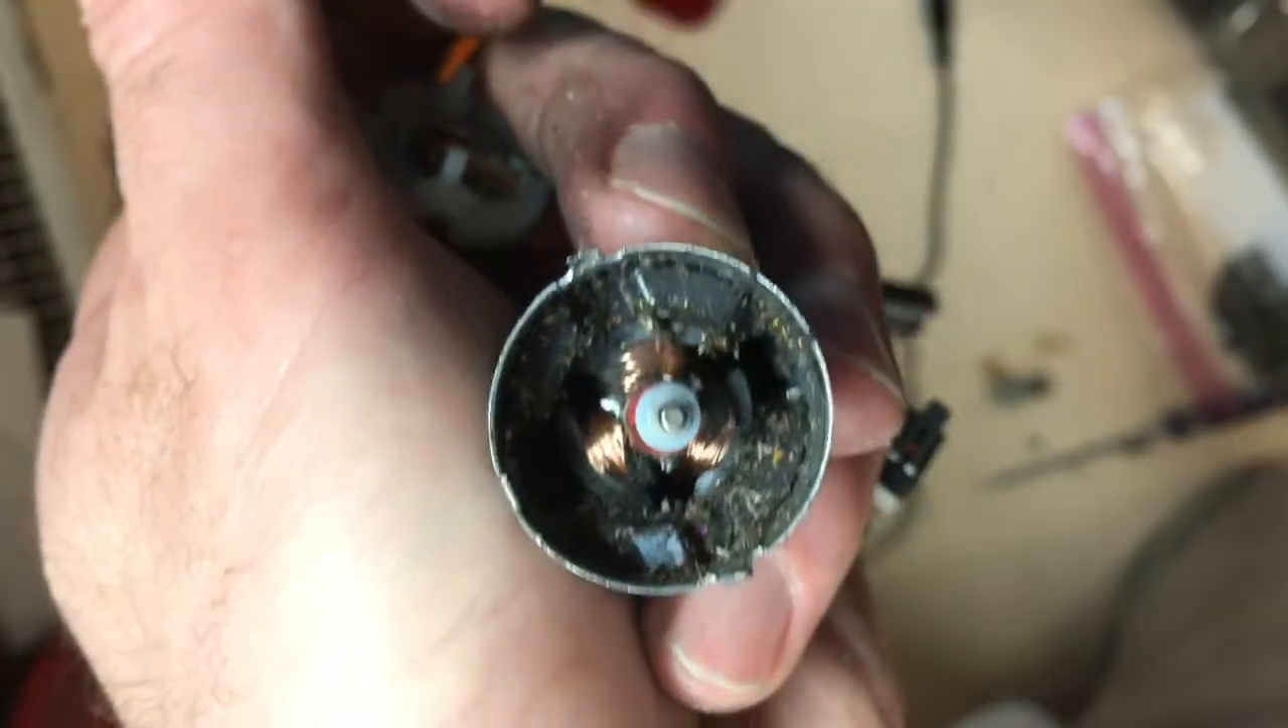Okay, now that I've got the cover off, we can look inside of this.